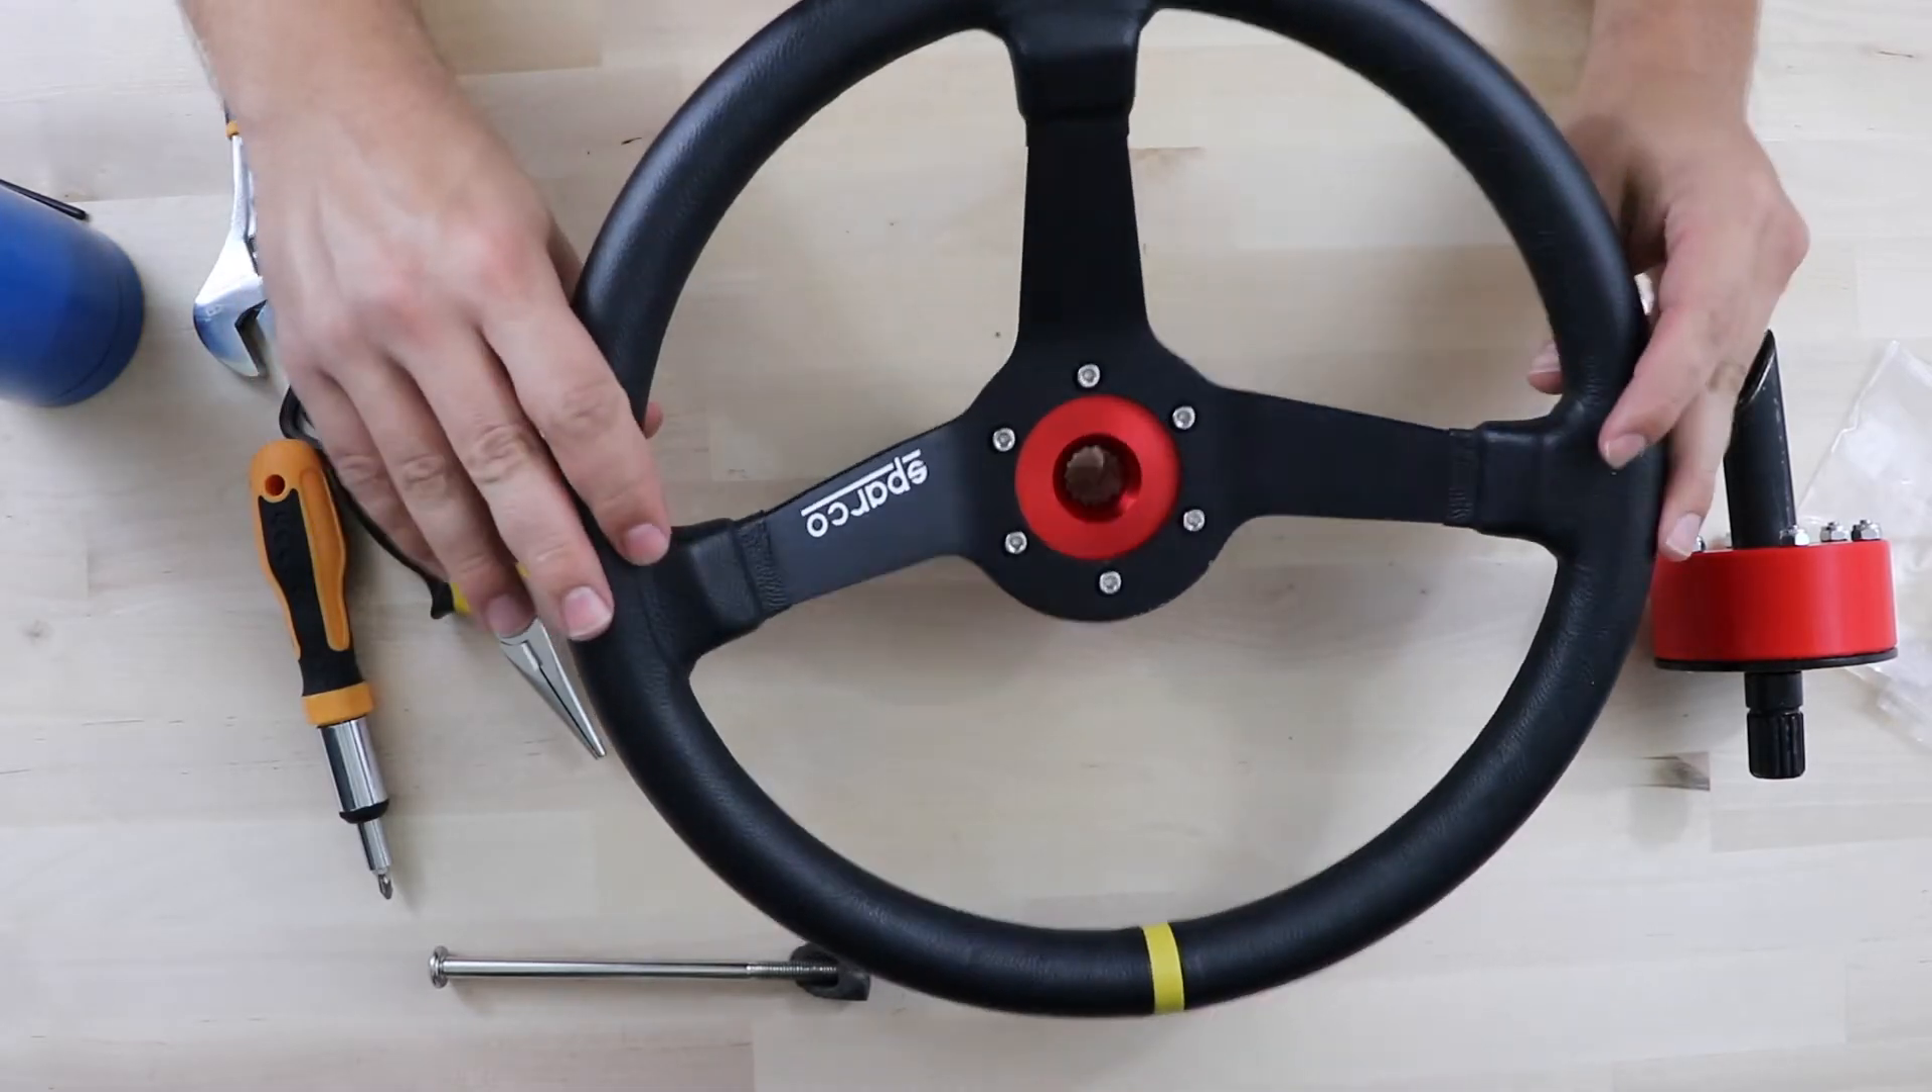We've got our Sparco steering wheel quick disconnect on.